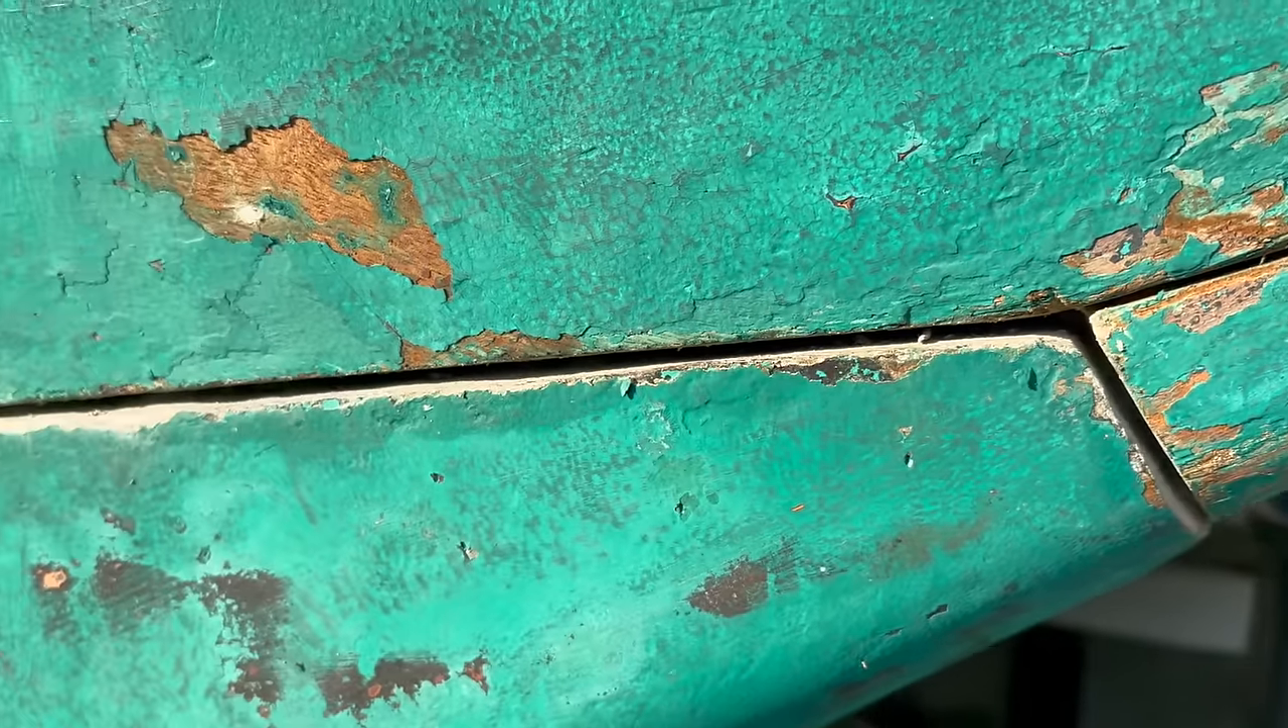Down here, however, where the keel meets the garboard, that is a bigger gap than I feel comfortable with.